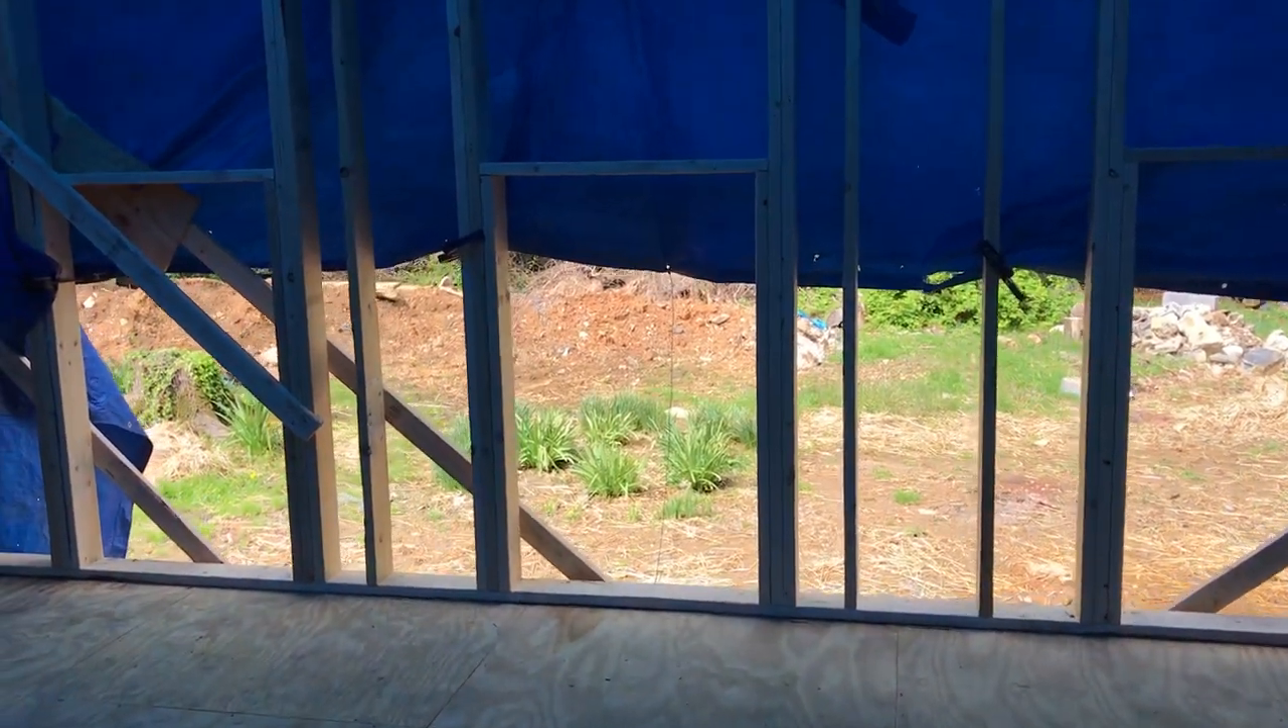The last wall just went in and this one has not been sheathed yet.